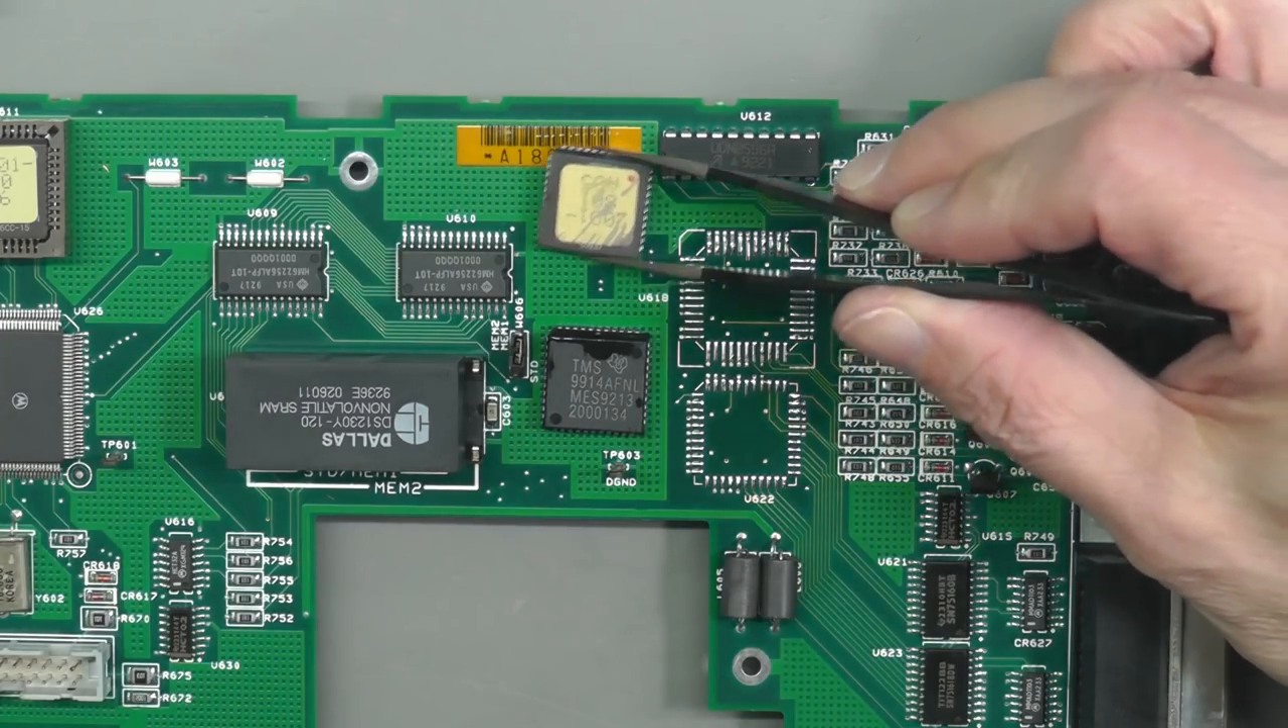There we go that's the ic removed.